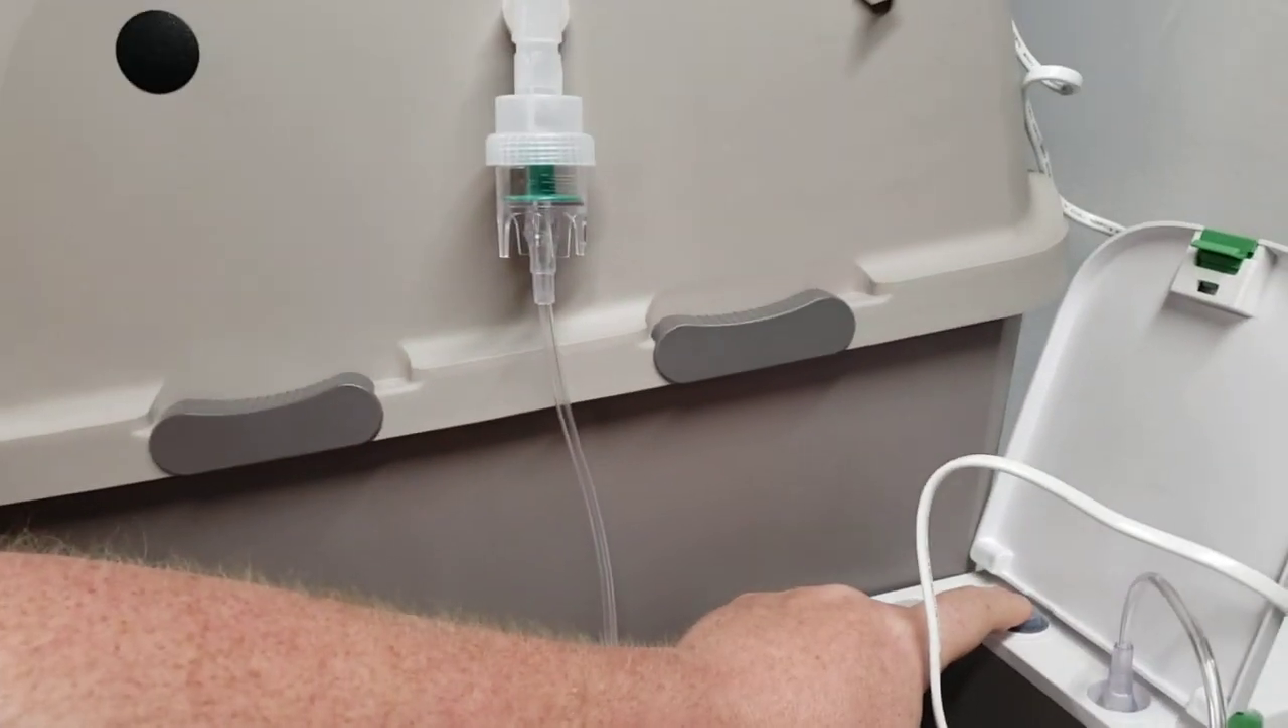You can see I've wiggled that tubing on there.